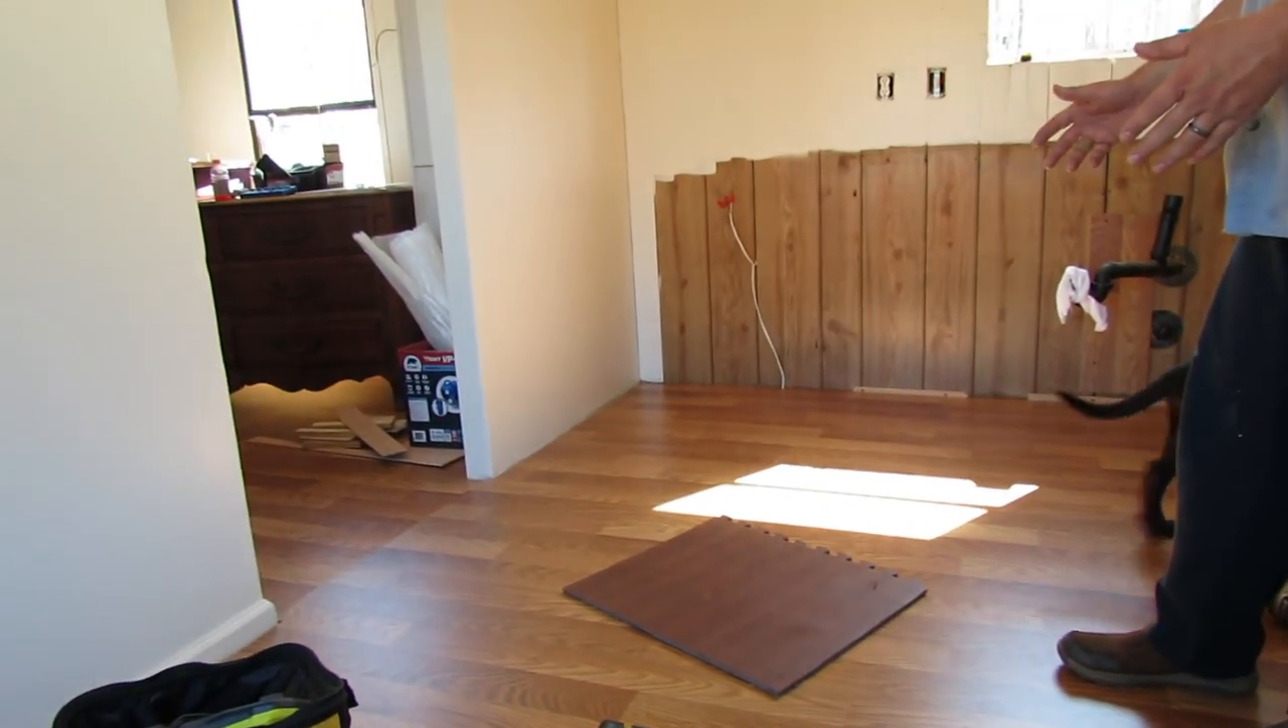You can see here I've got the the new laminate floor down.